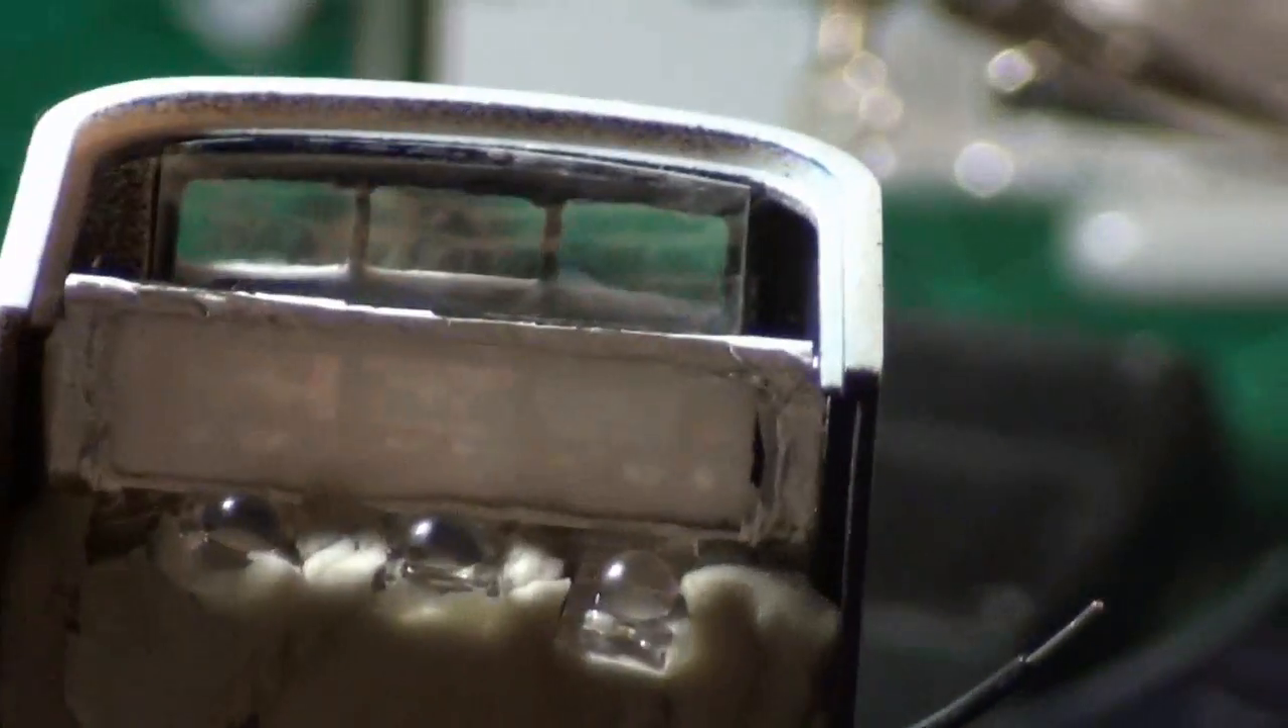I got my LEDs mounted for the interior lighting.